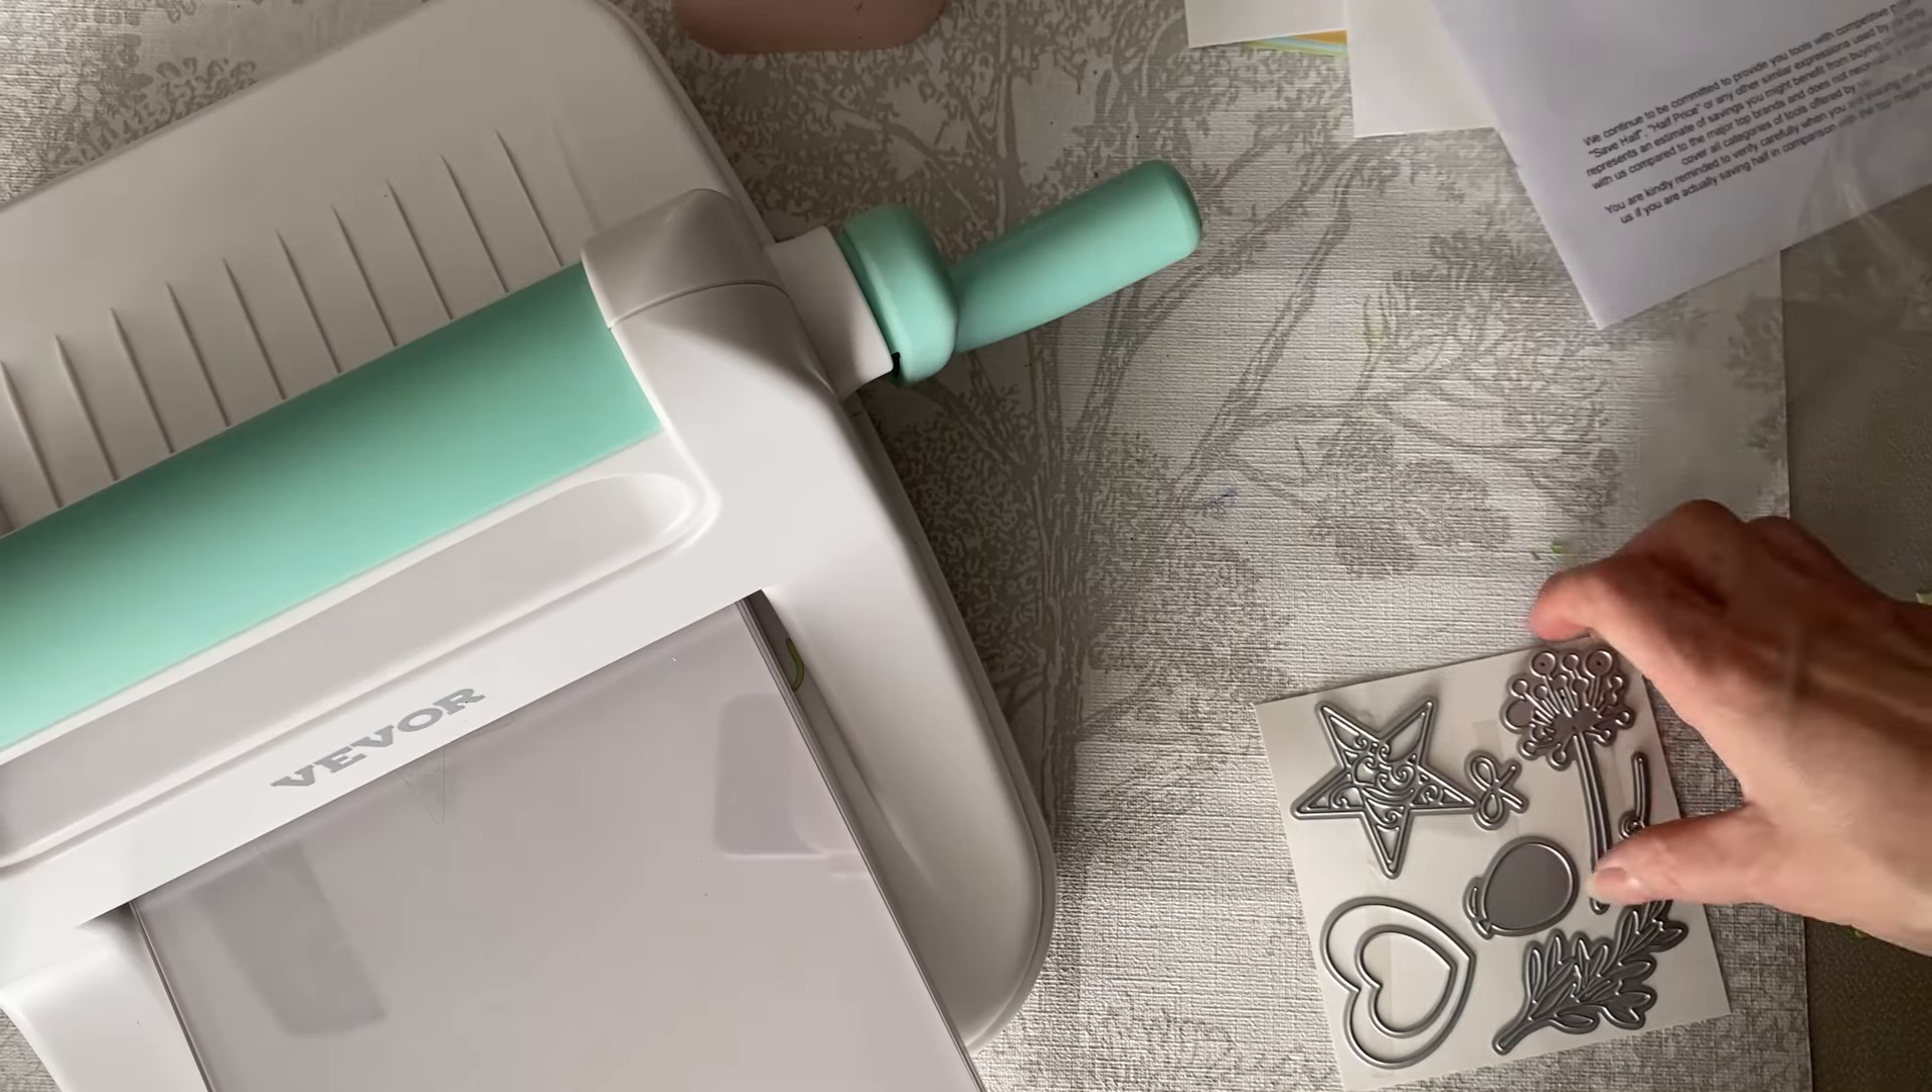Vous voyez j'ai monté le la poignée il n'y avait rien de compliqué.